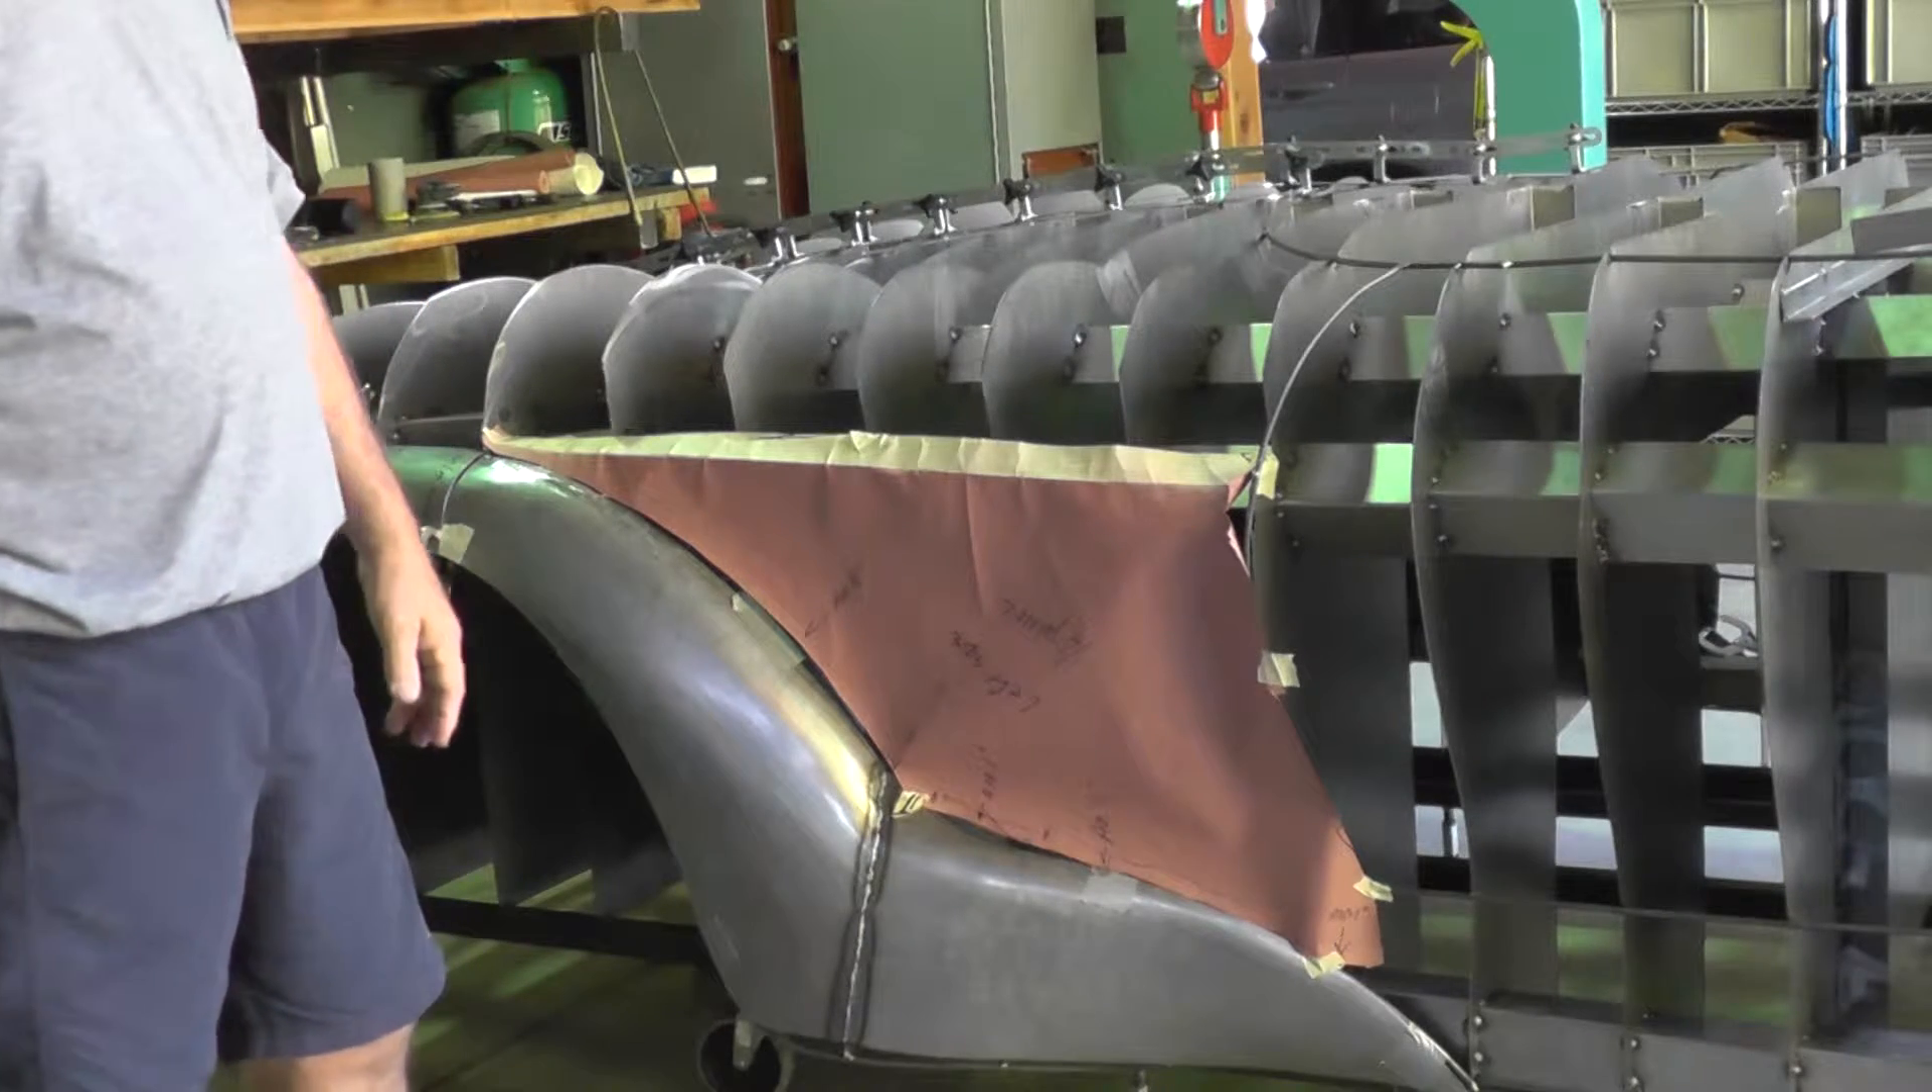This is Gary and I'm going to go through video four. The buck has been finished, the wire work is on, the sheet metal is getting started here.